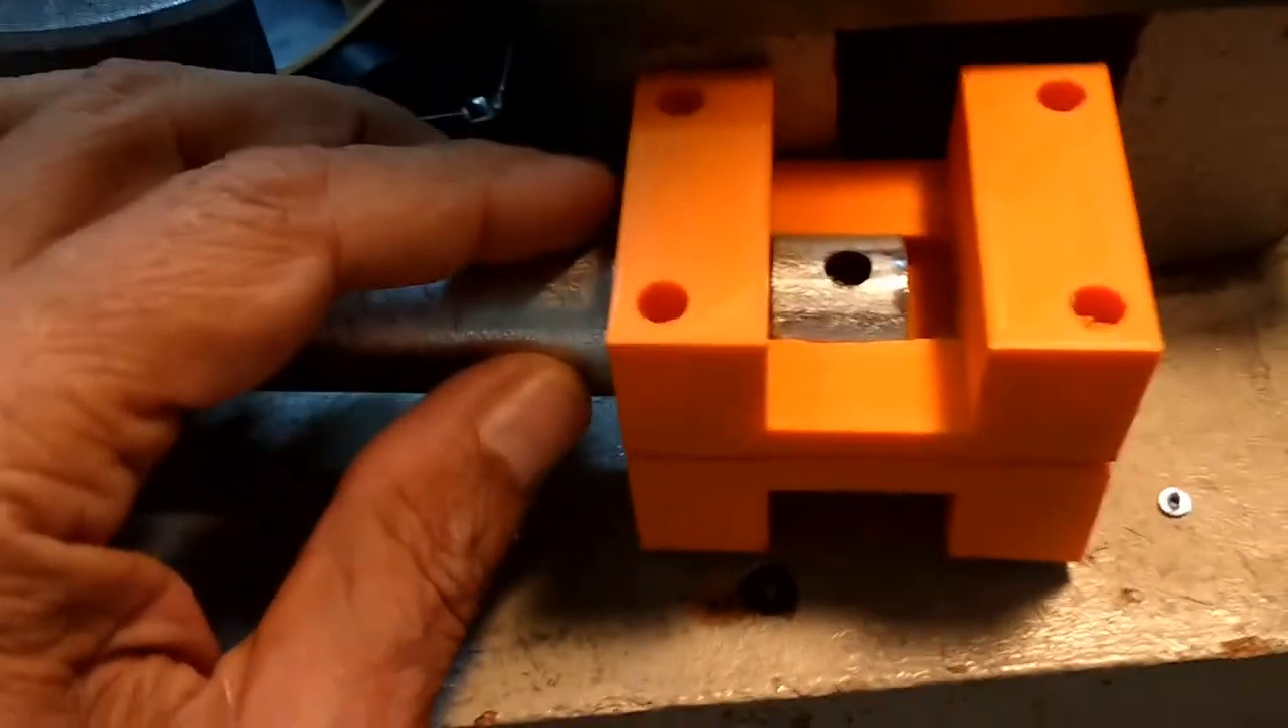As we can see the pipe is already inserted in between these two sections that make up the base of the dies.